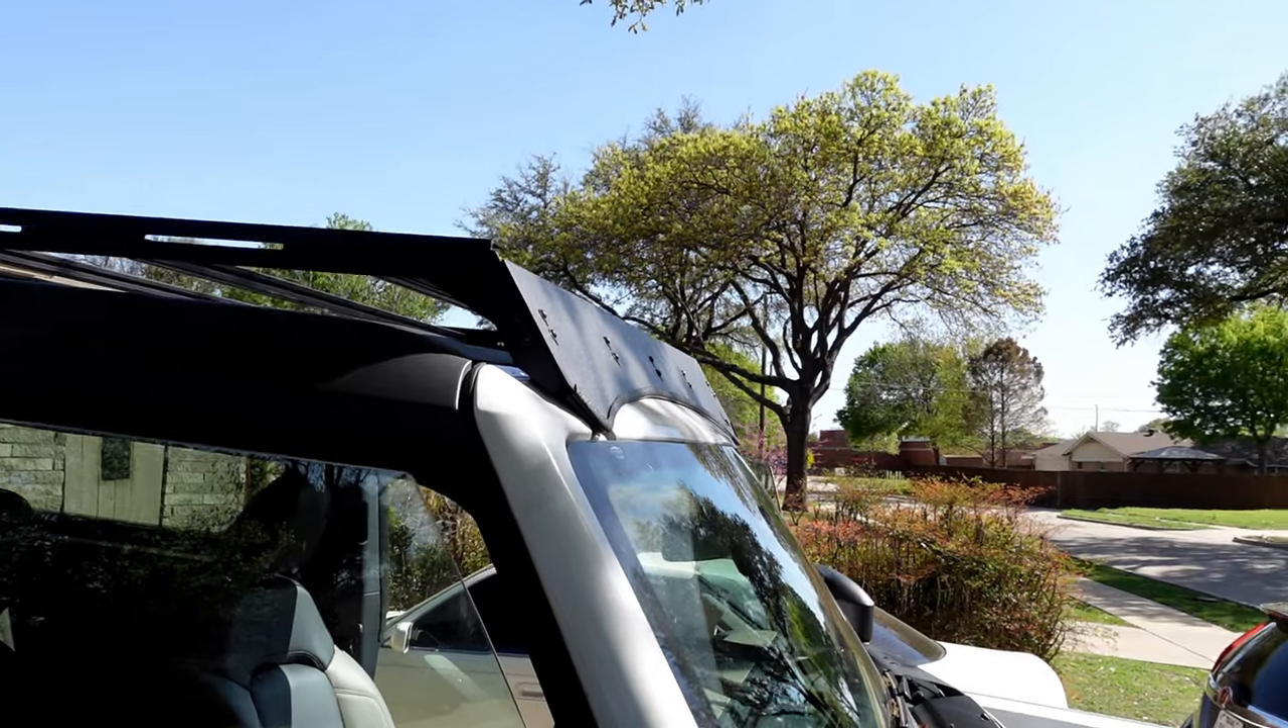All right, so the roof rack is in place.